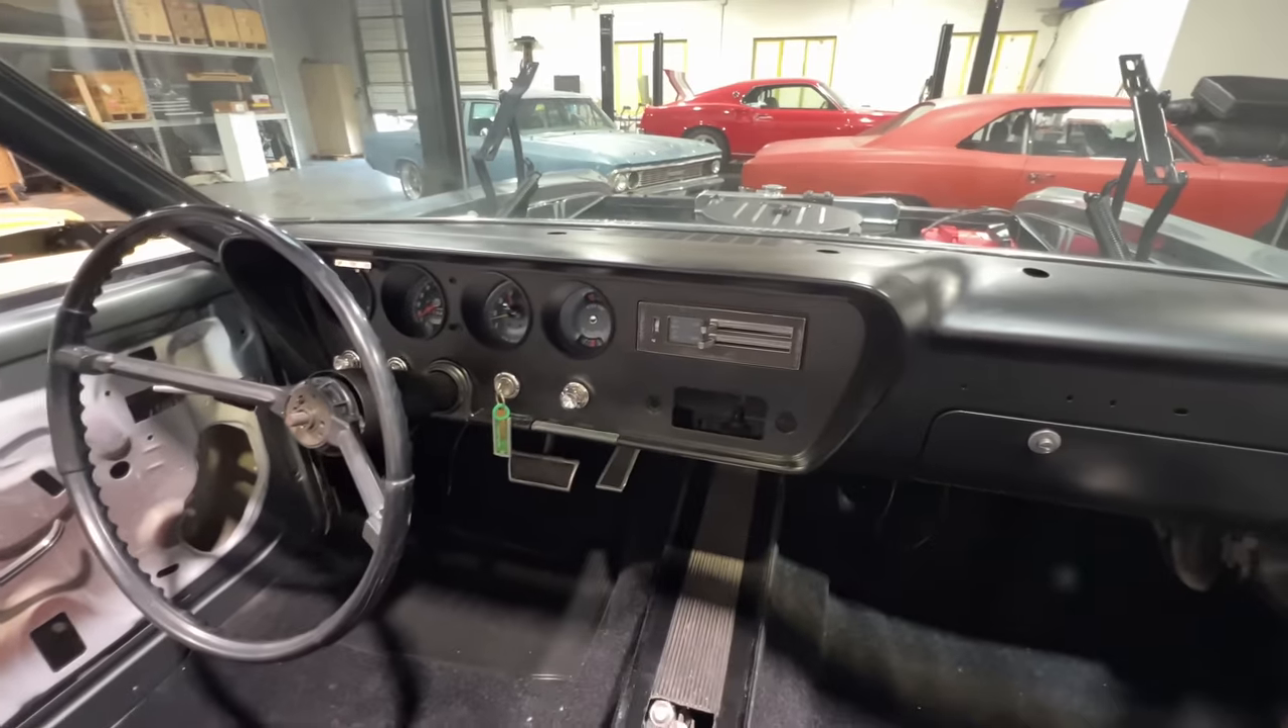Um there's the instrument panel all assembled.